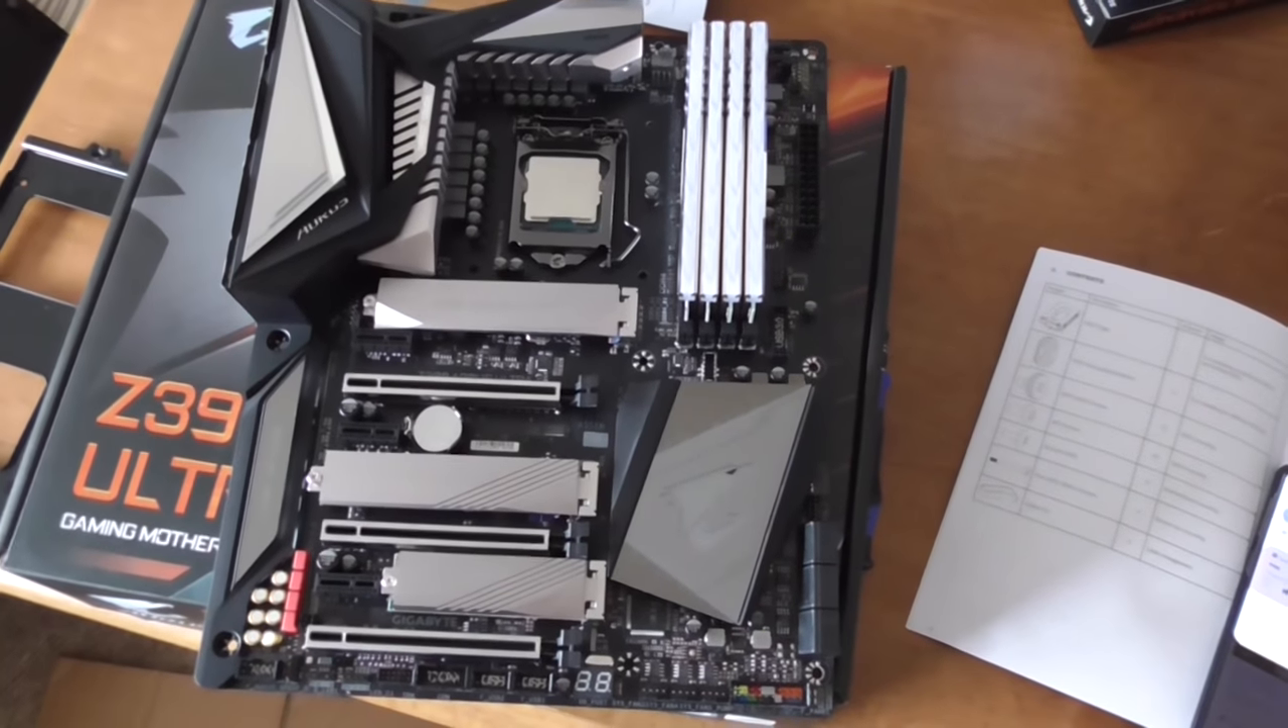Alright, so we finally have the motherboard and RAM is all installed. As you can see here, the i9-9900K as well is installed.